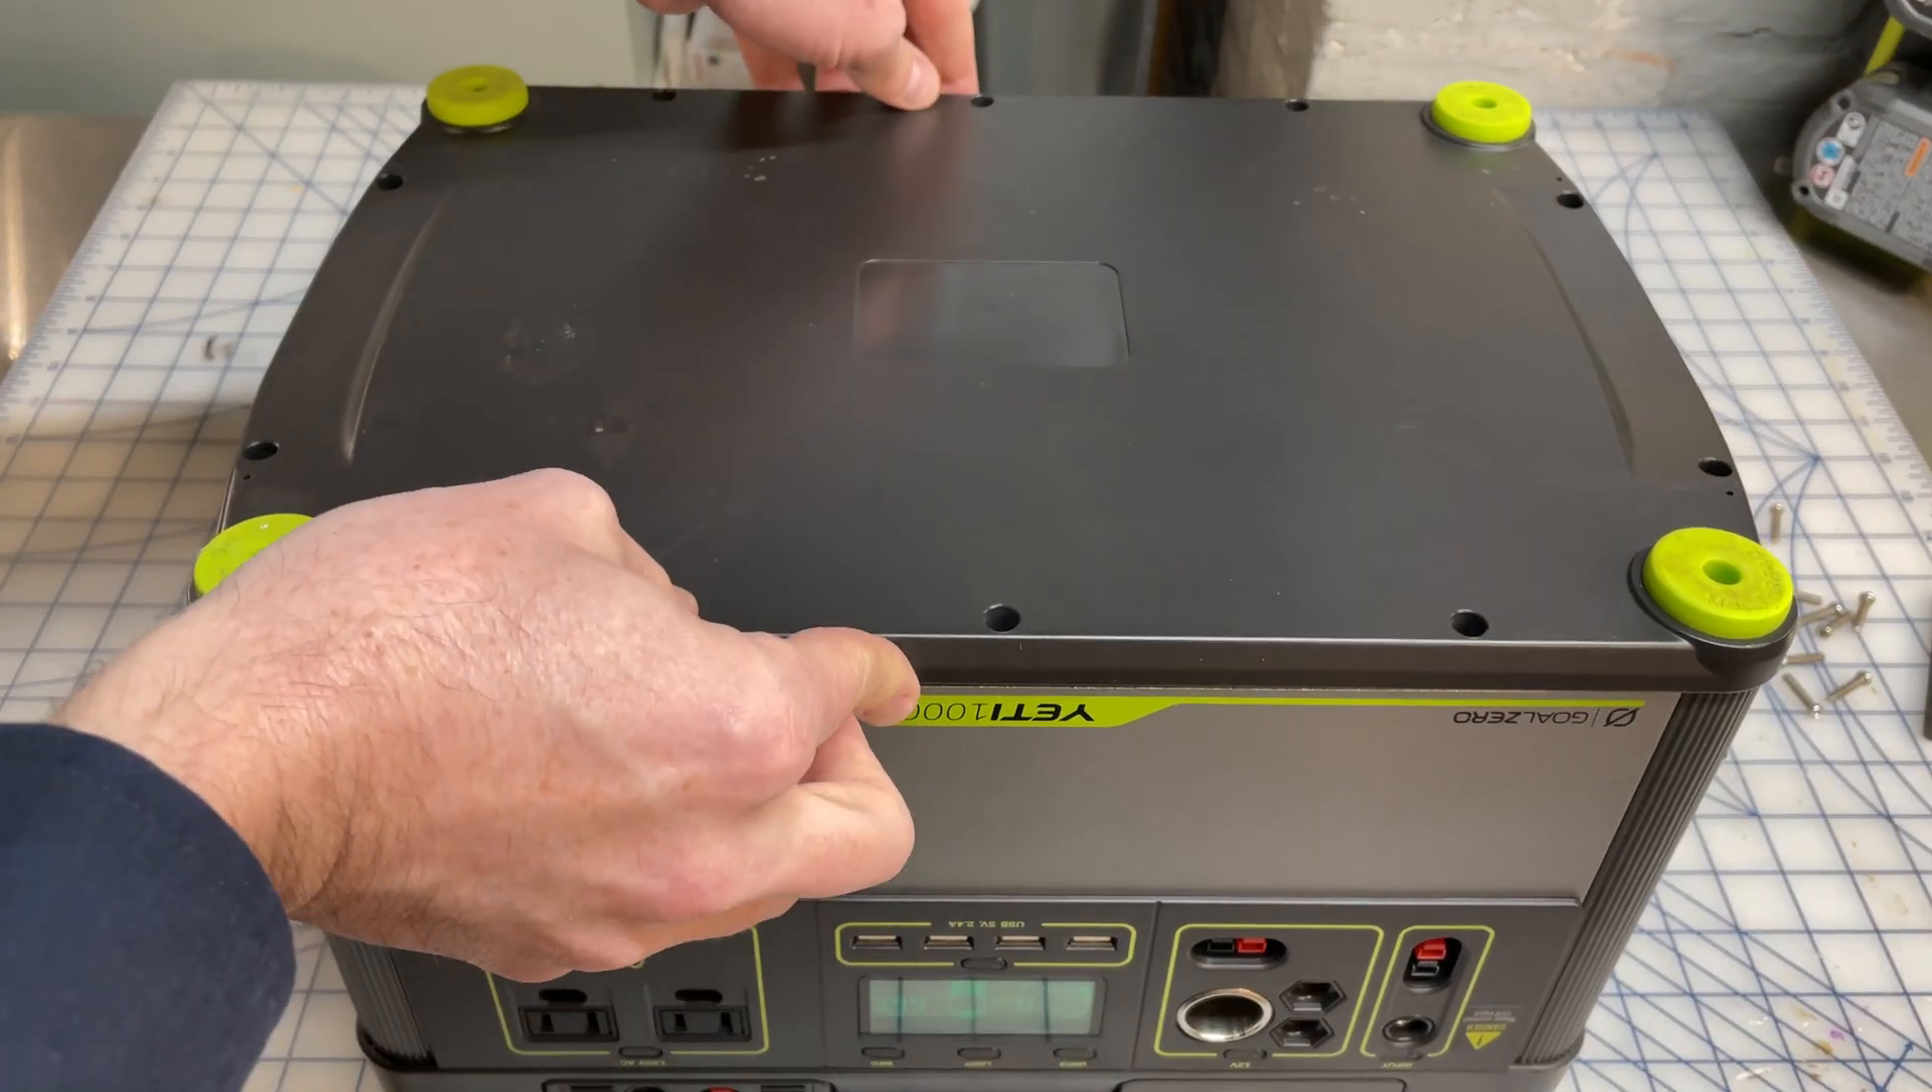So now that all the screws are out, you can simply lift the bottom panel right off.